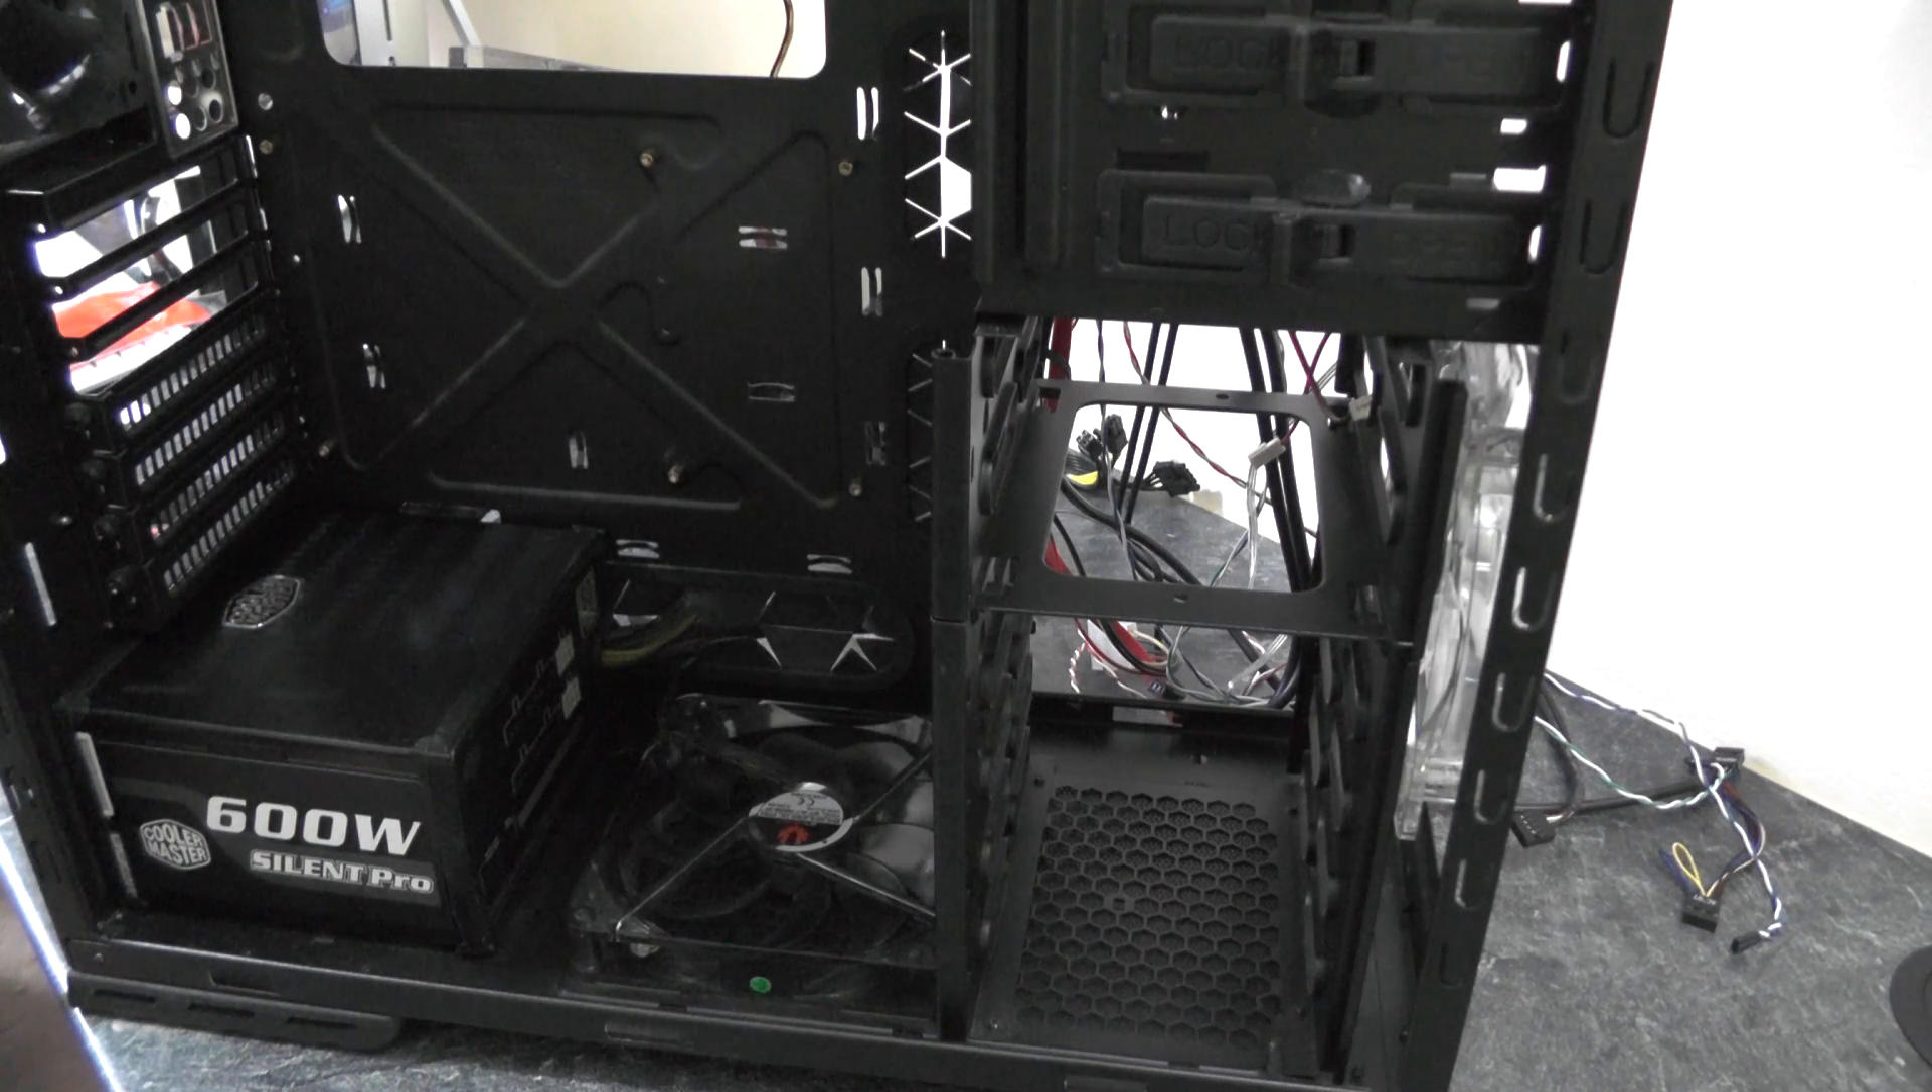Okay so that is the power supply now installed, four screws to secure it into the case and as I failed to mention there is an additional fan in the bottom of this case that we've already pre -fitted.